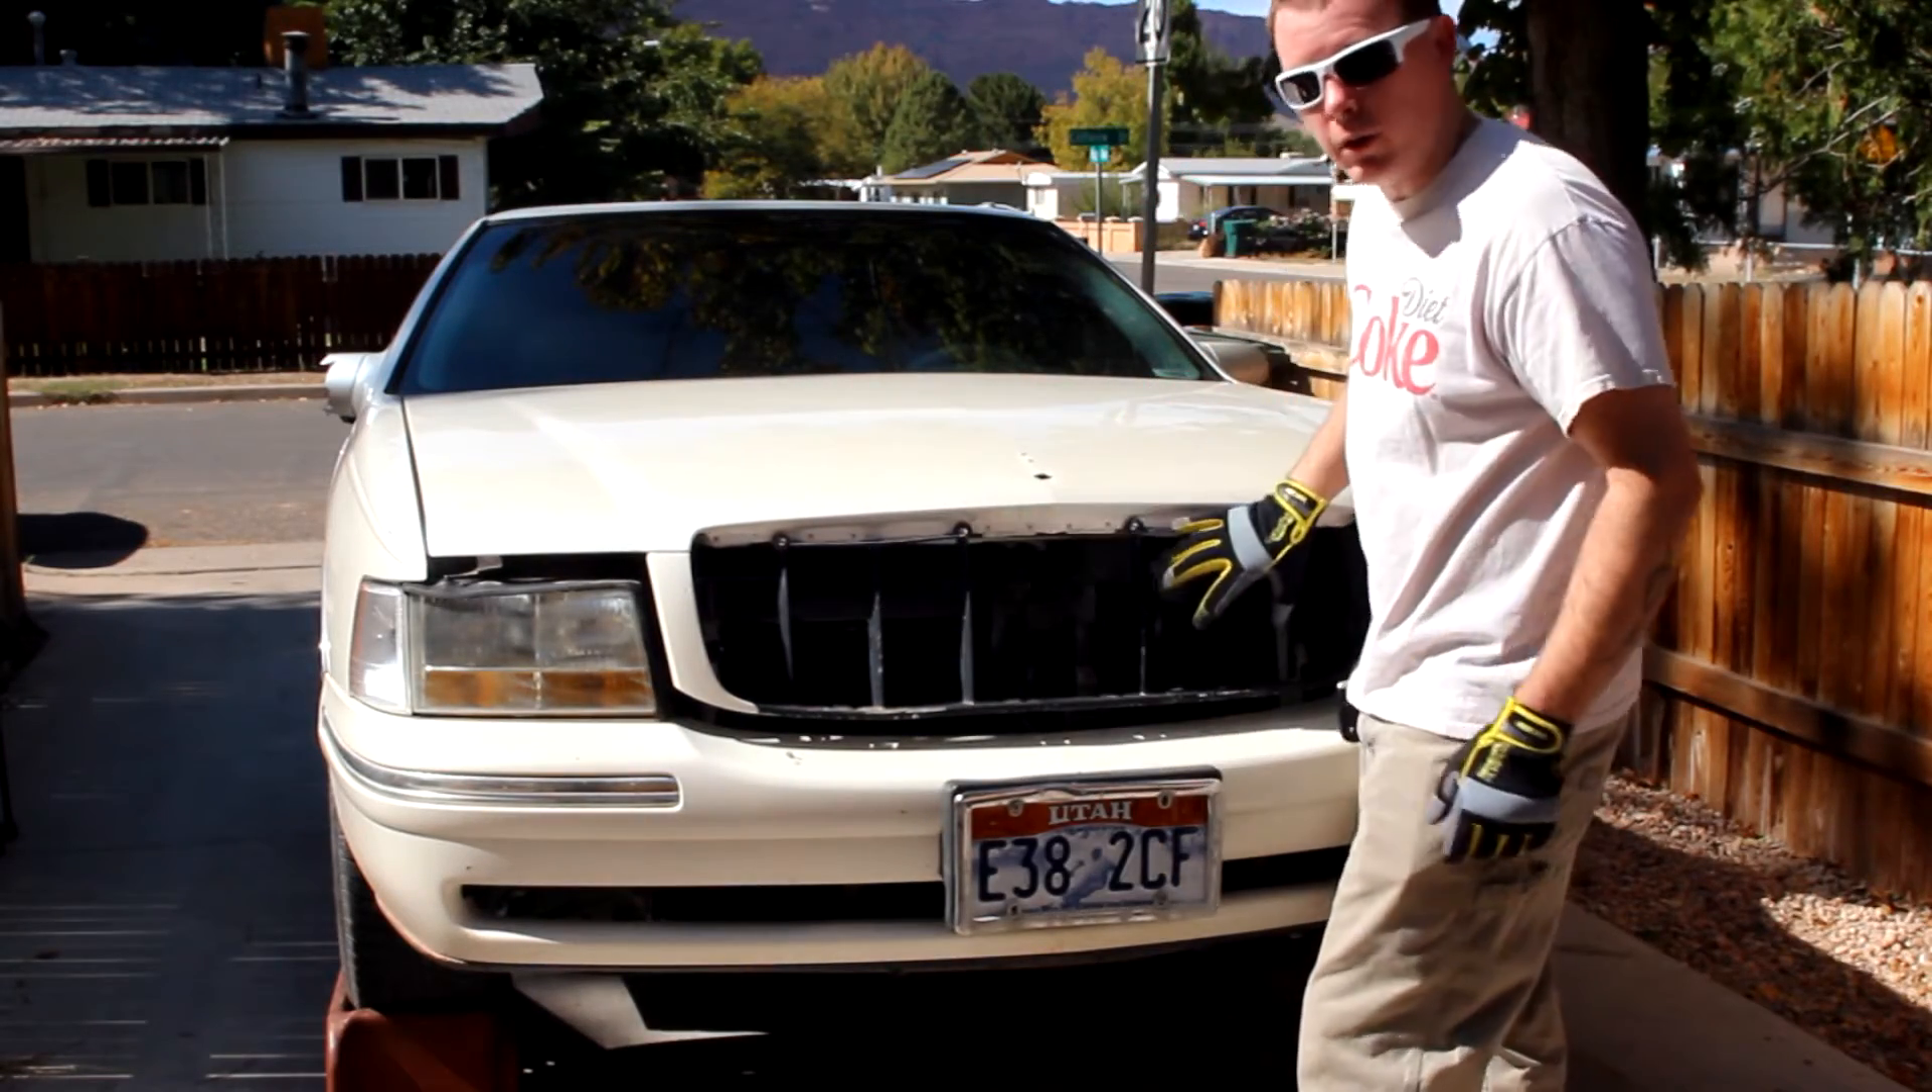Right here, I'm missing my grille.